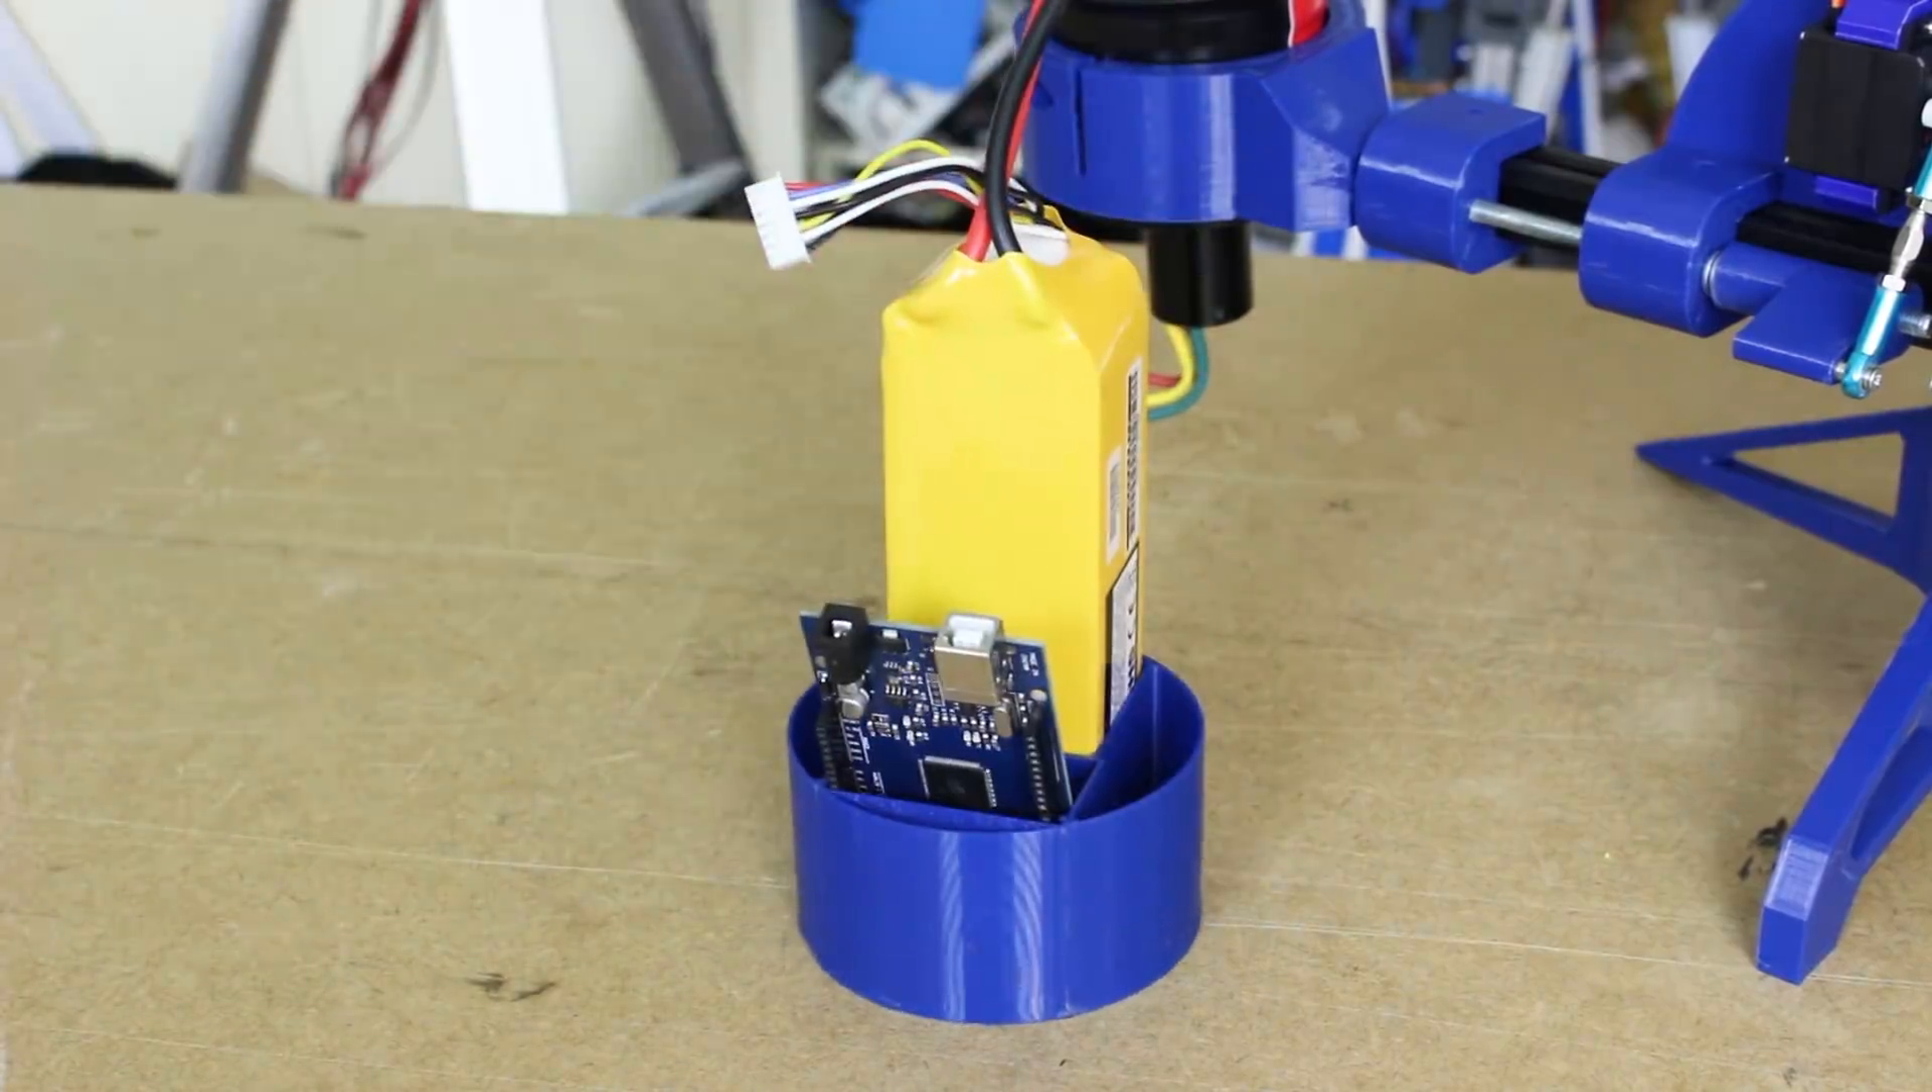So I've made this little mount here that holds an Arduino Mega, and the LiPo that's gonna power everything, and that just slots into the top of the rocket.